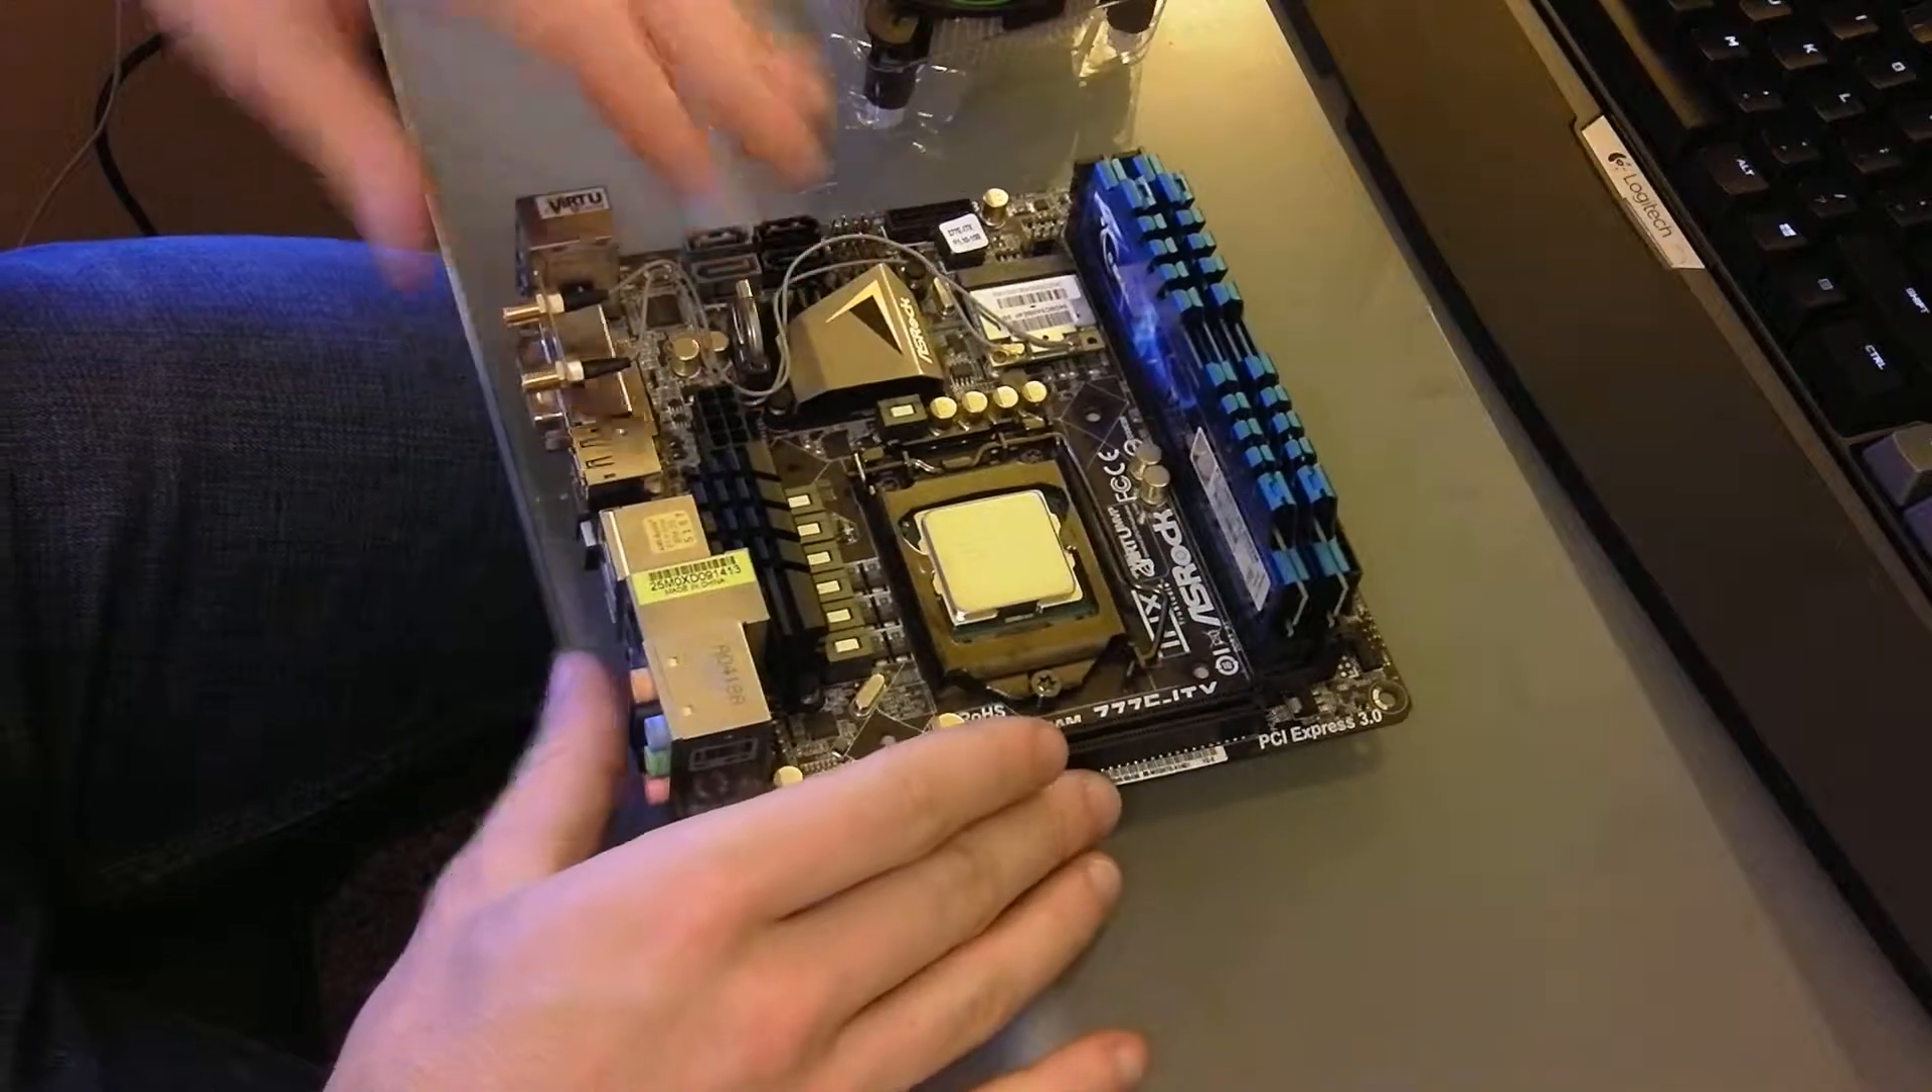So now your CPU has been mounted in the board.